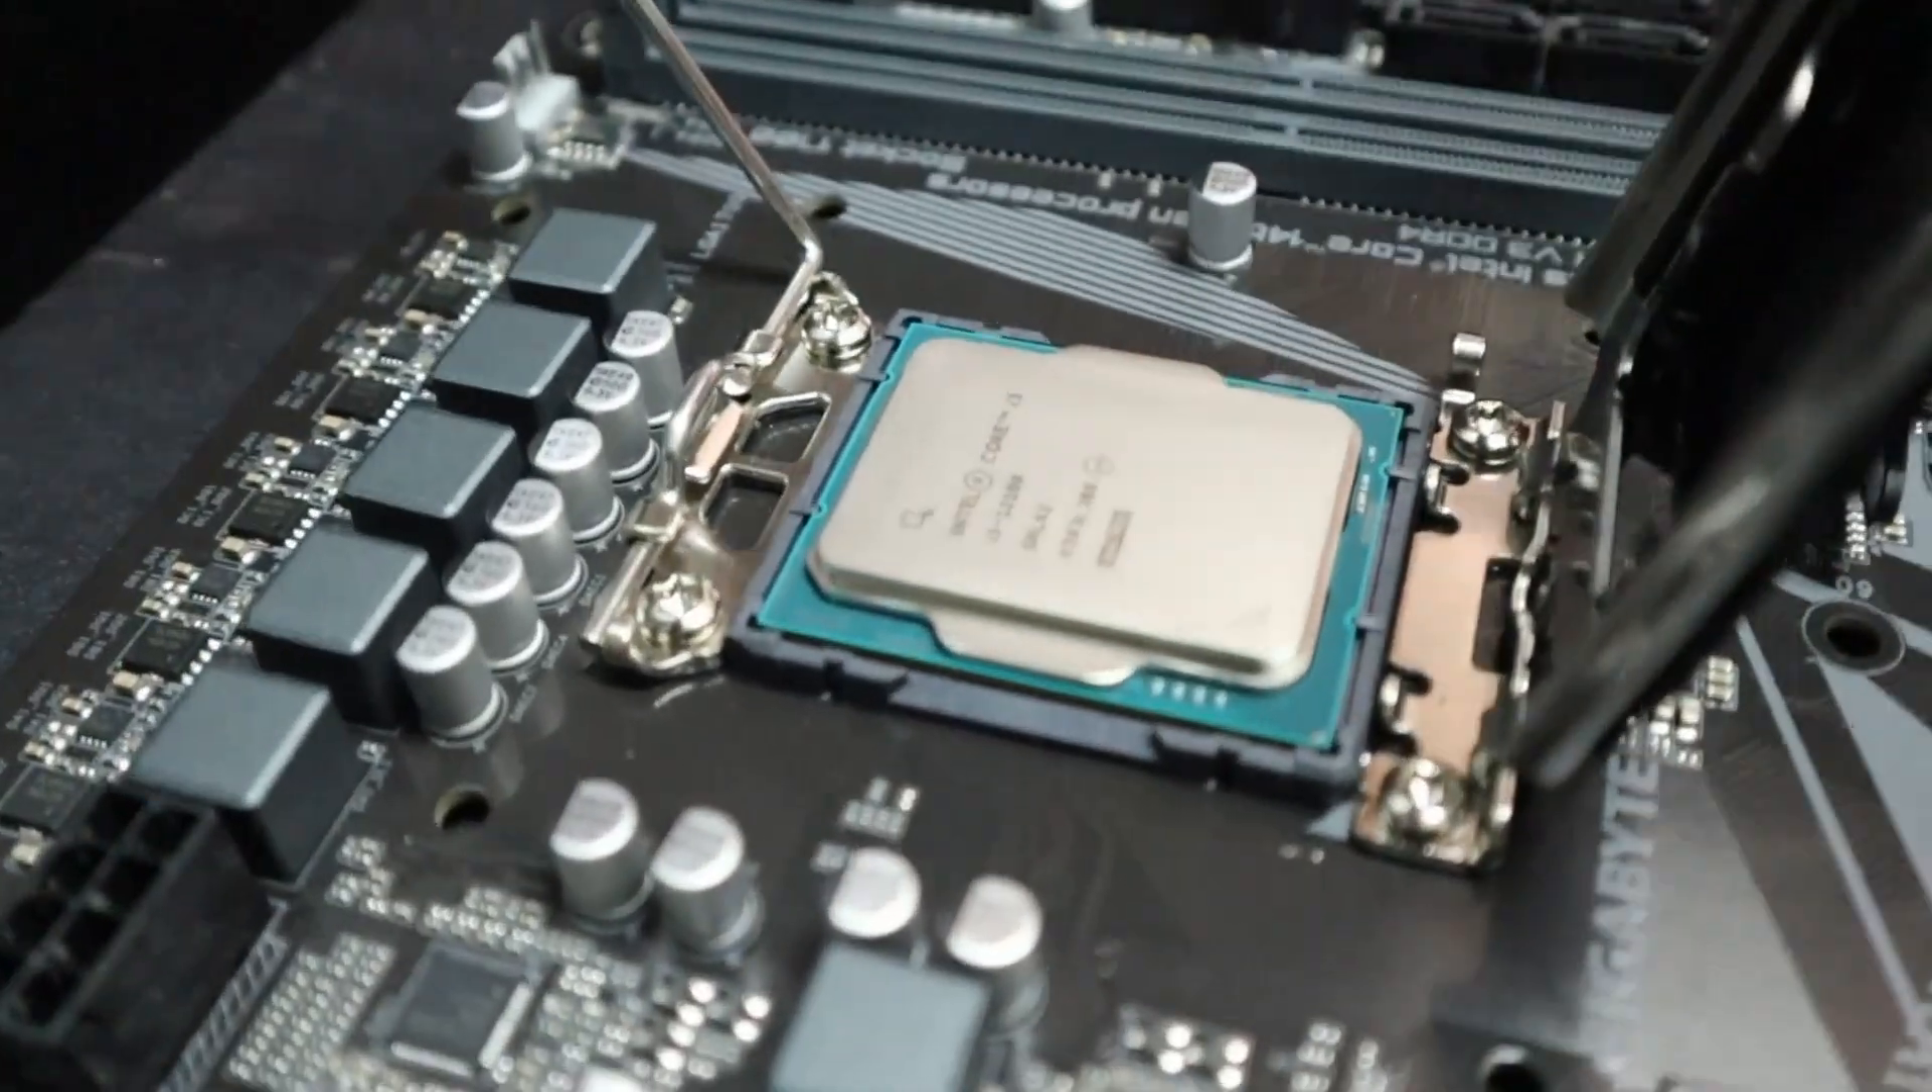All right, so now we're going to put the CPU in. And you can see it fits into that socket.